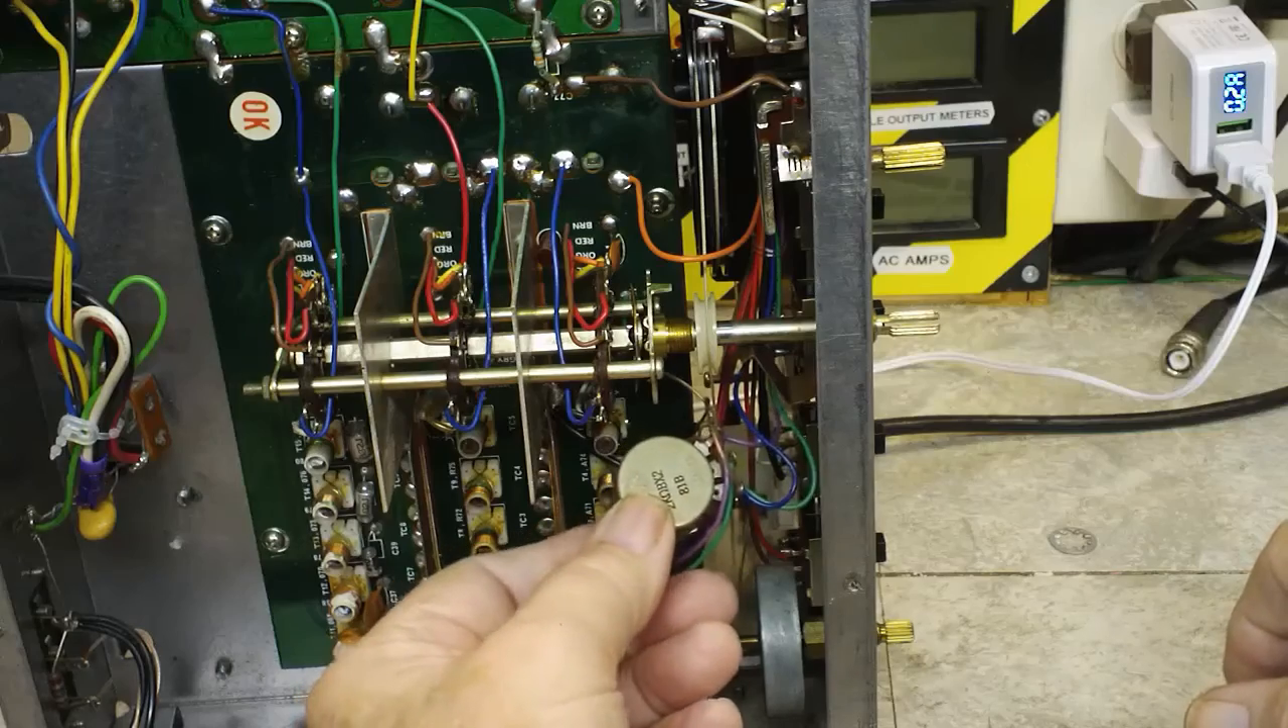Now there's a control here that's obviously not in place.